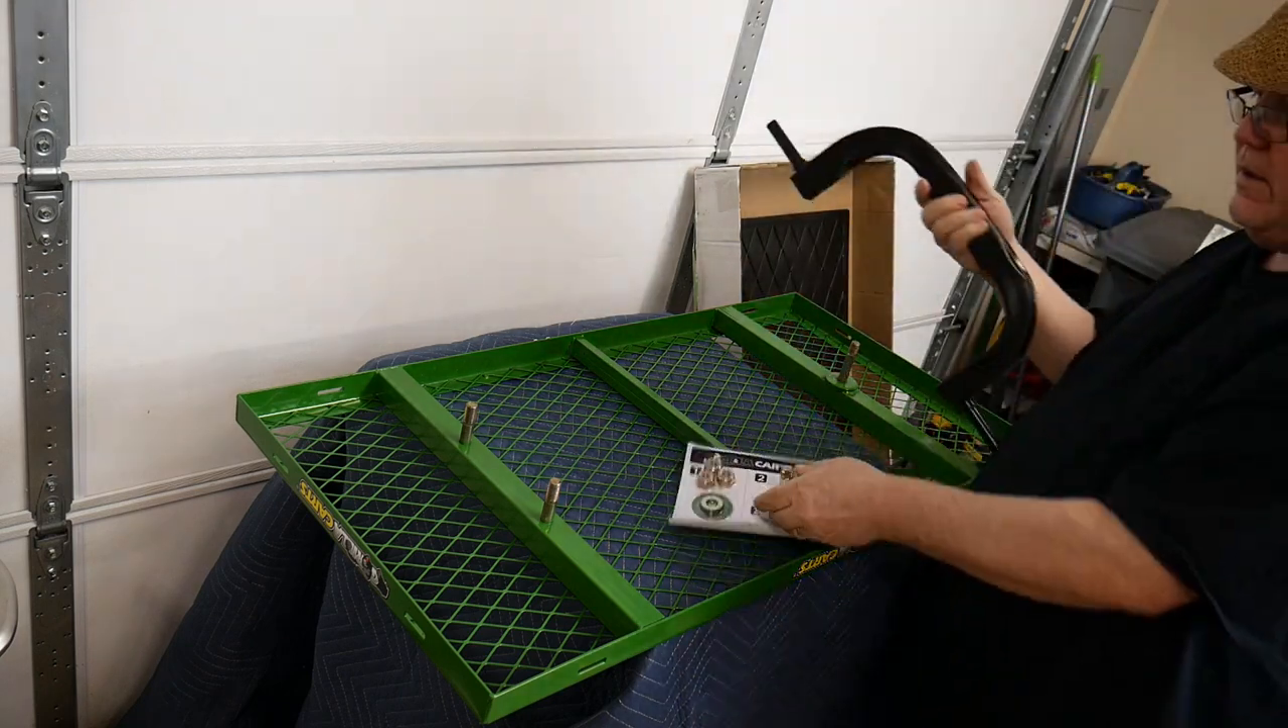All the bolts, the primary bolts are in place.